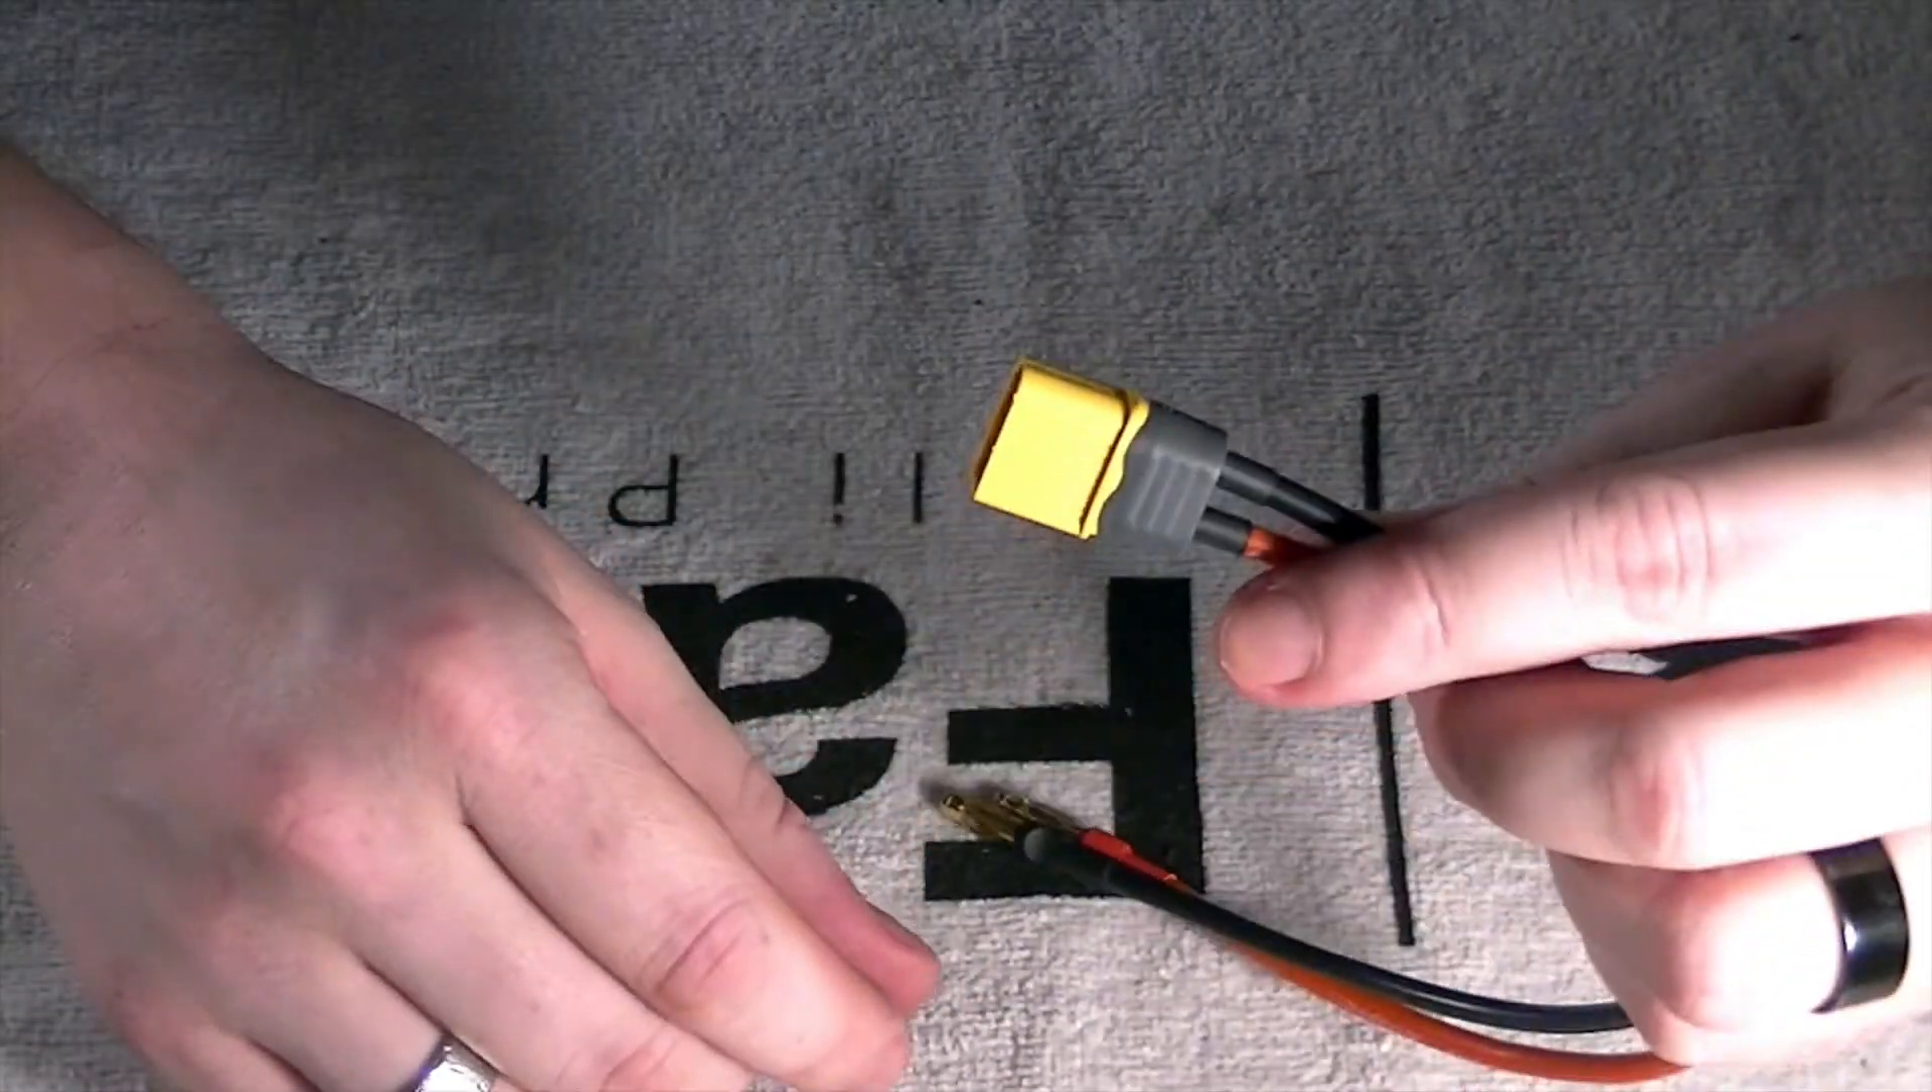XT -60 series connector is done right there.